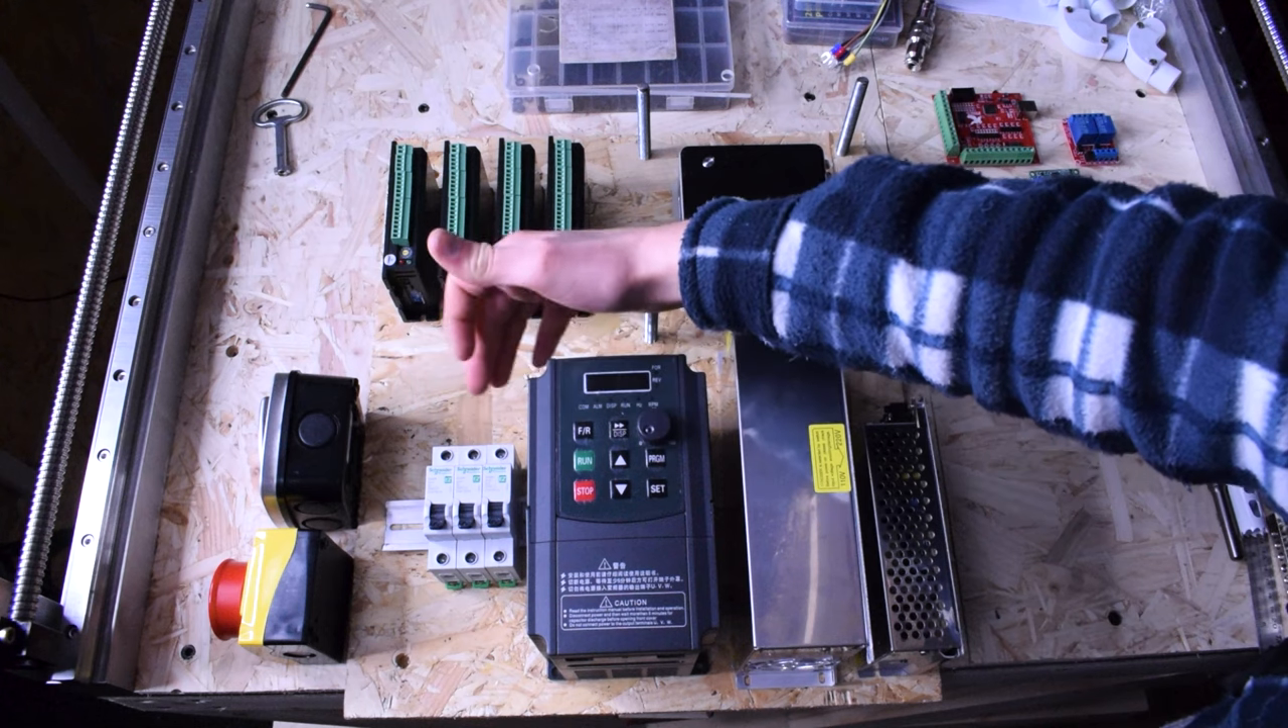You can see I've made a few changes here which I'll explain in a second but I've got my three fuses in here now. I've got the 10 amp and the two separate 3 amp fuses.